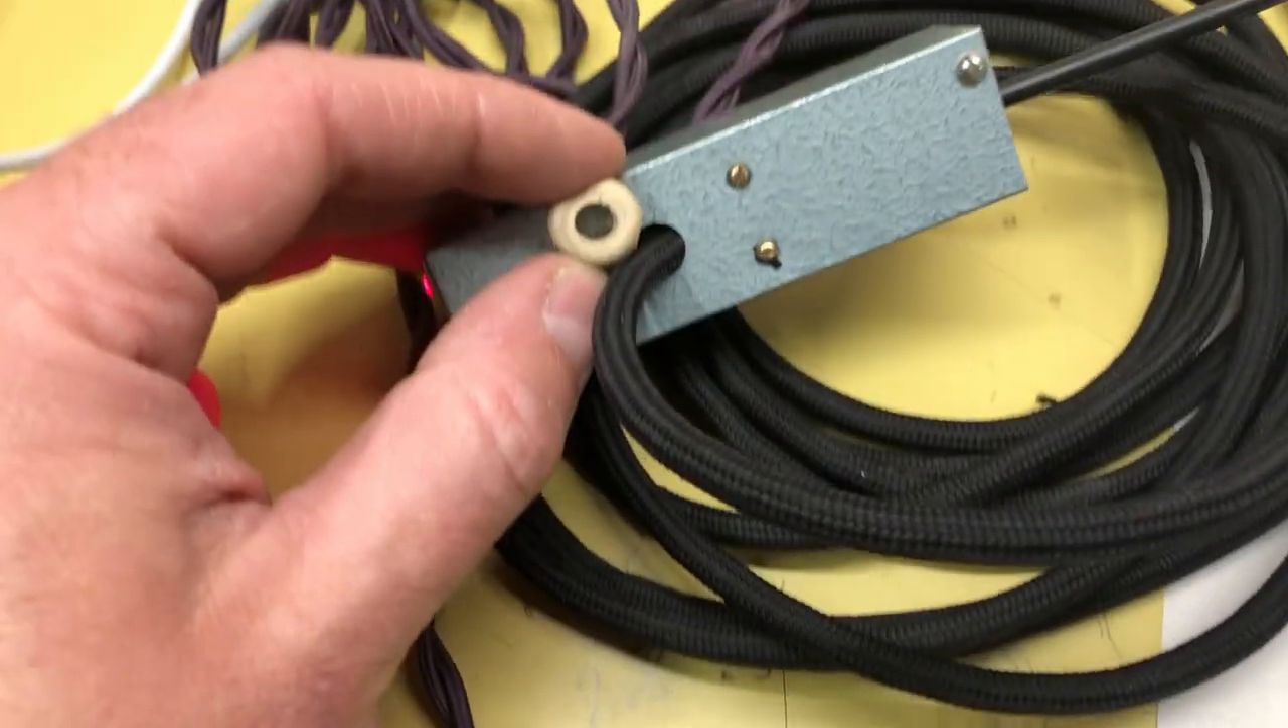I just noticed now though, I just noticed, I forgot the grommet that's supposed to go in there.